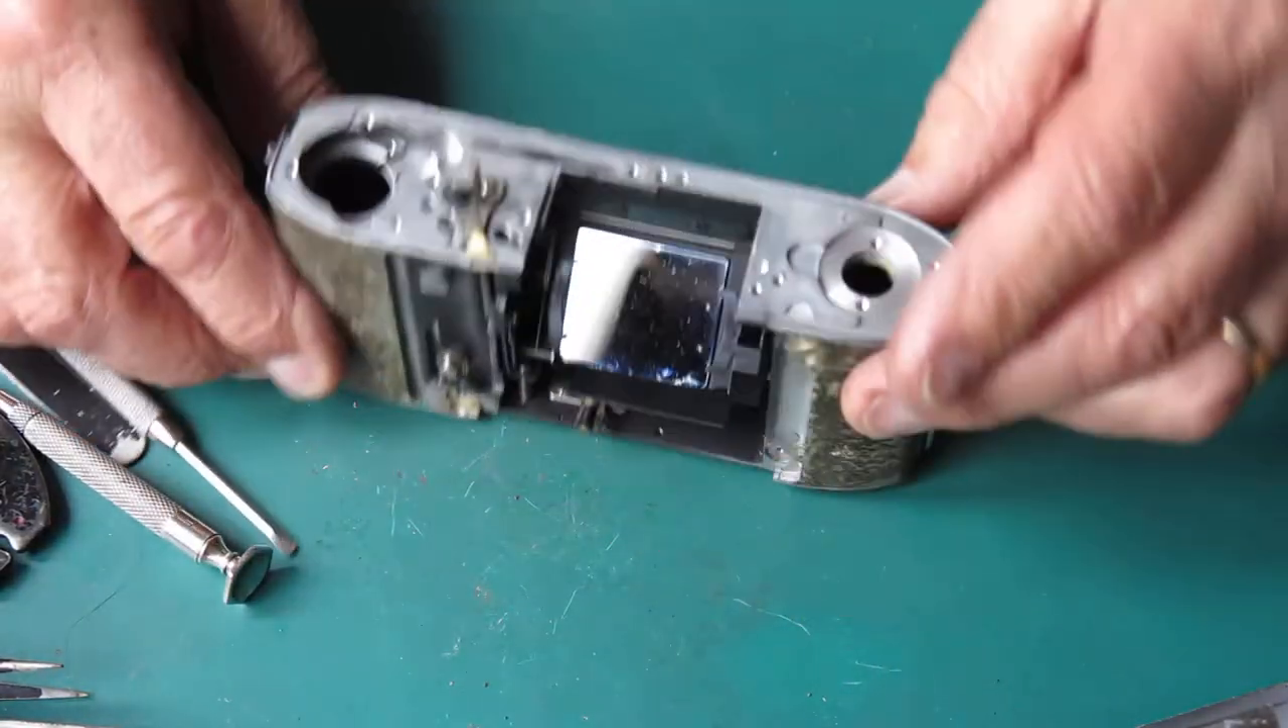Okay okay so I've got this body pretty much as stripped down as much as I want.